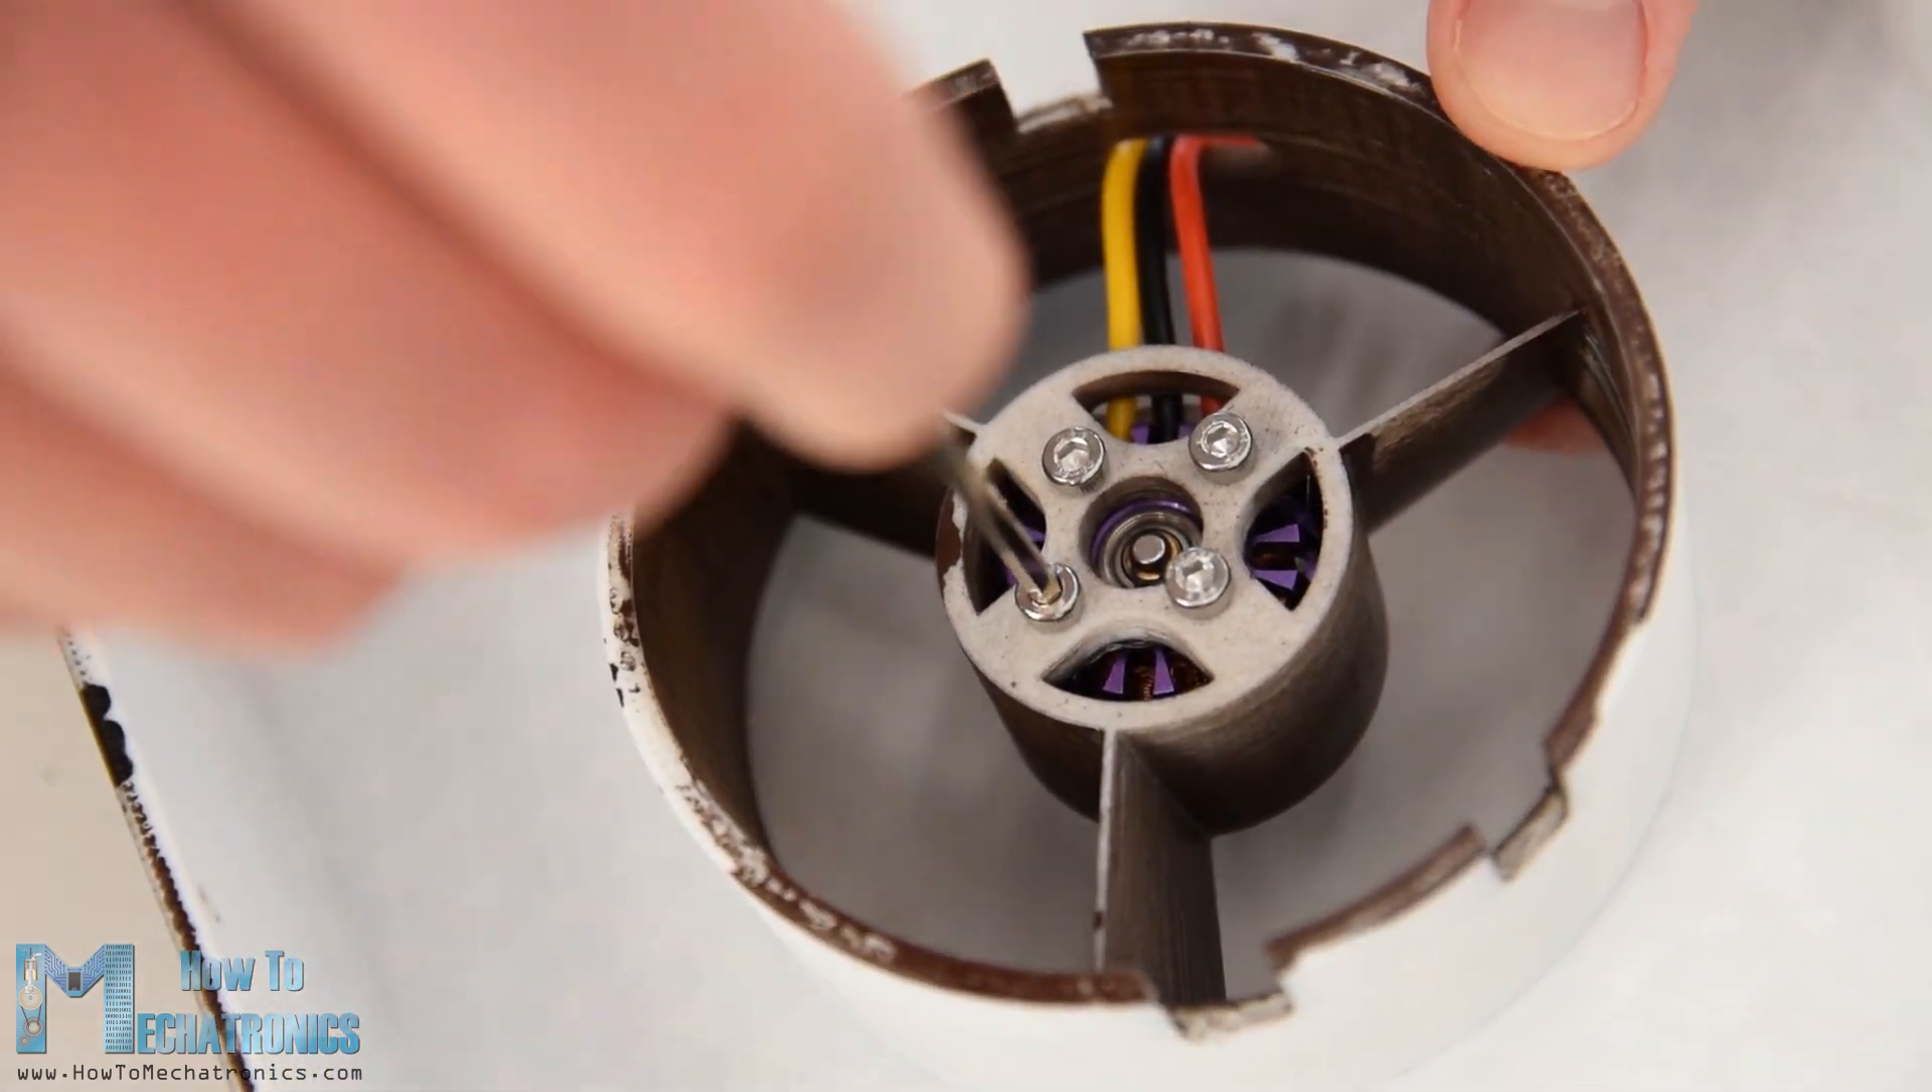First, I passed the wires through the openings and then on the back side I secured the motor using the four M3 bolts.